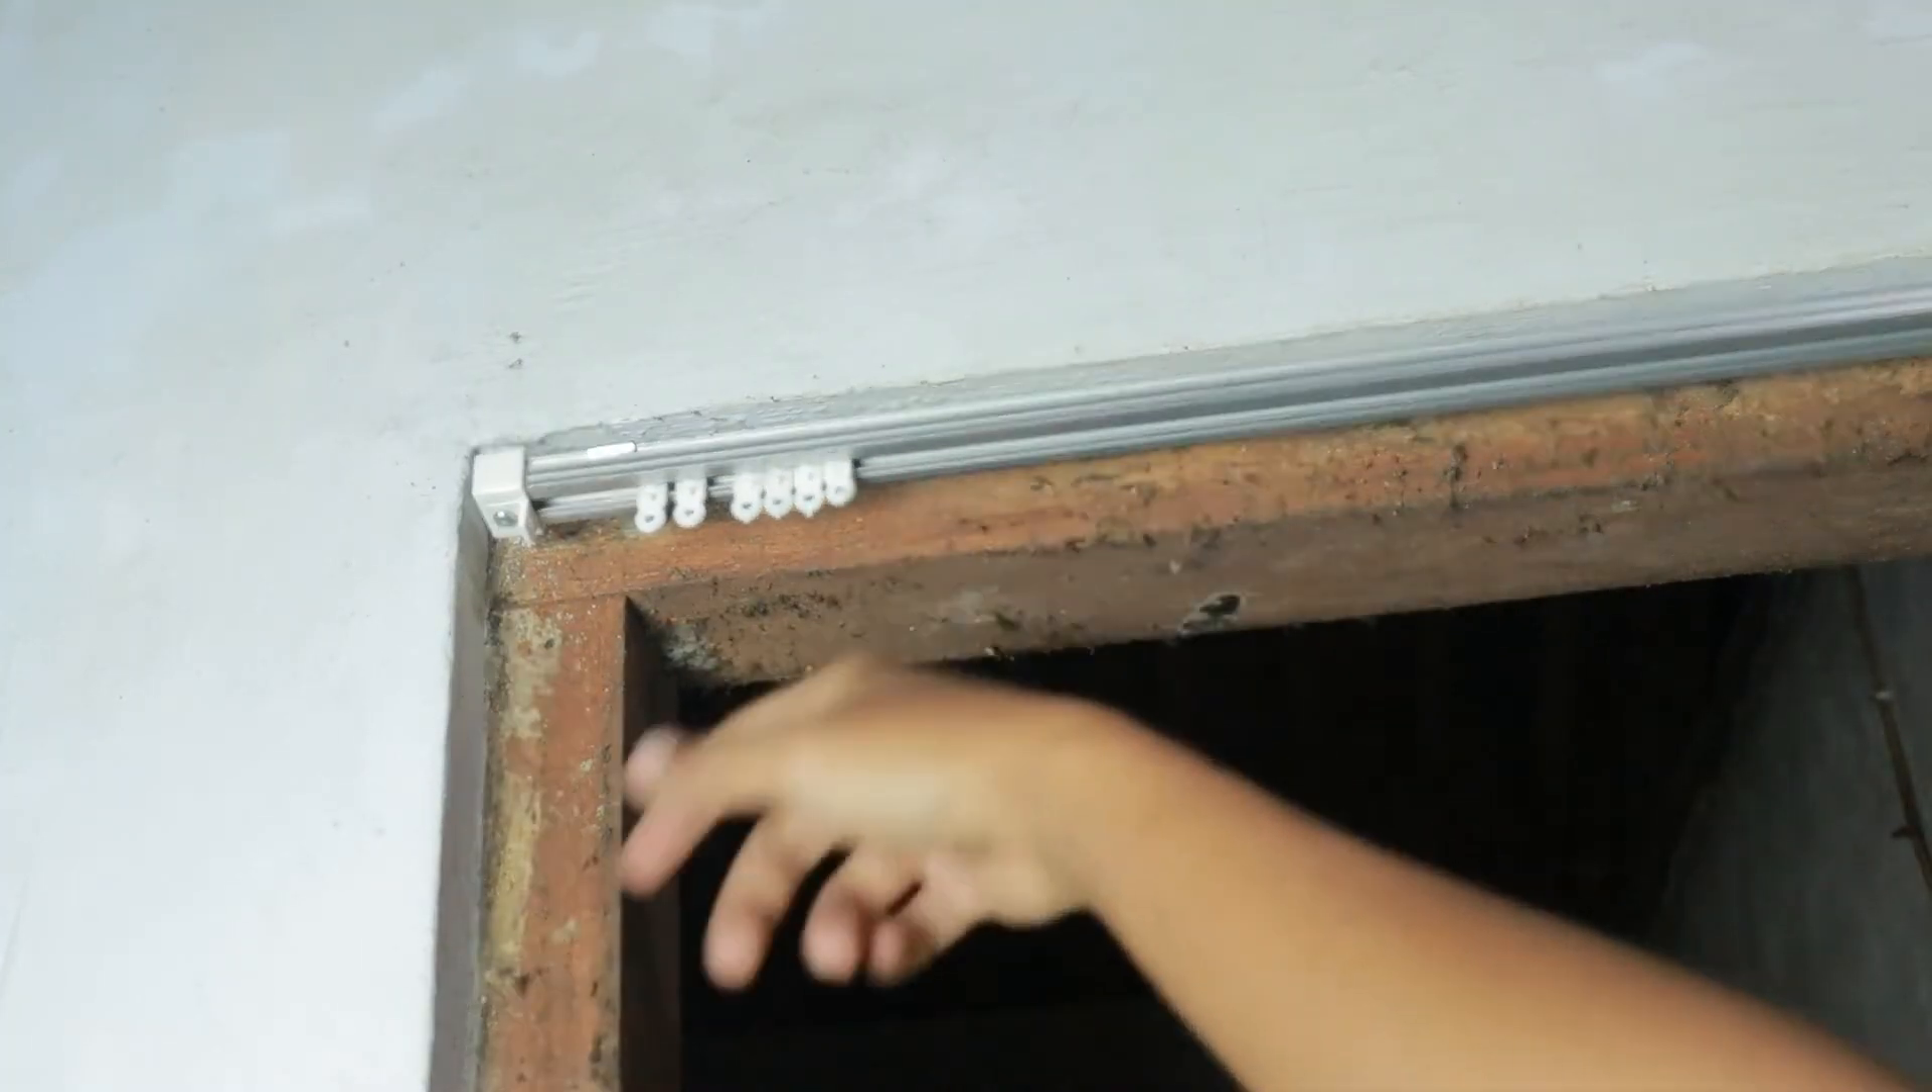Oke nanti seperti ini untuk hordengnya udah terpasang Selanjutnya tinggal memasang kainnya.